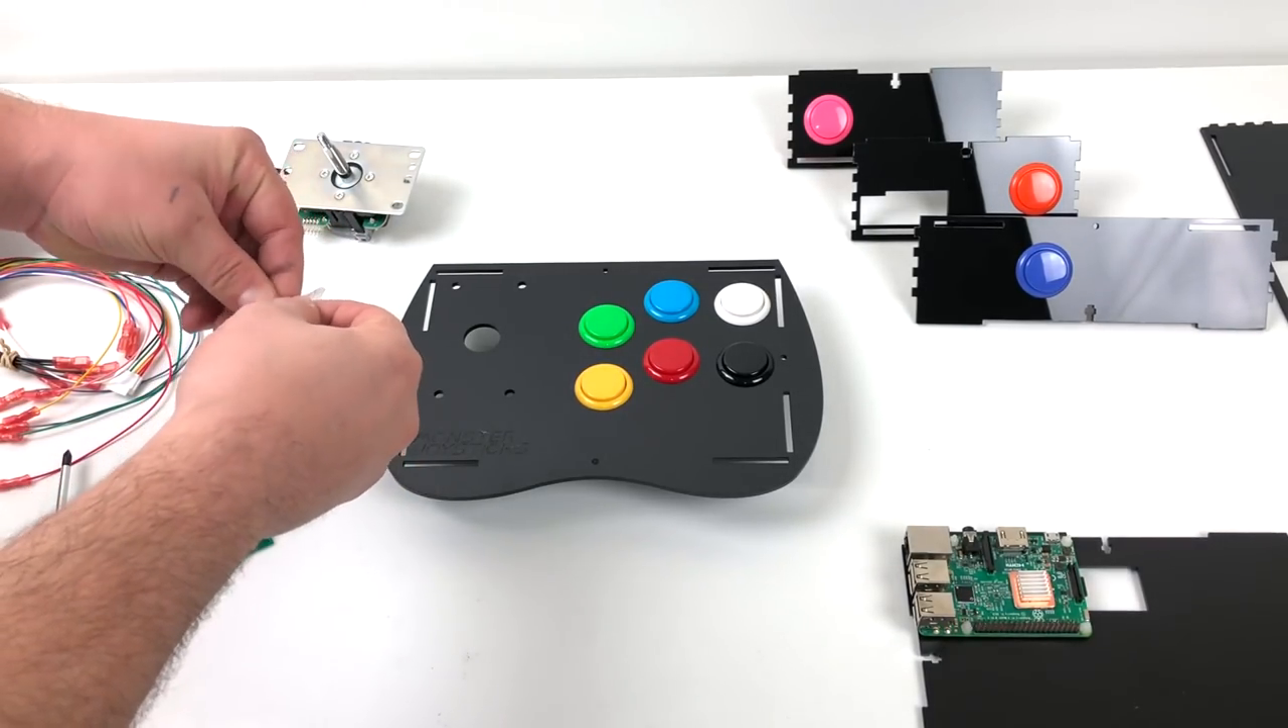With all of my buttons in place, it's time to mount the joystick.